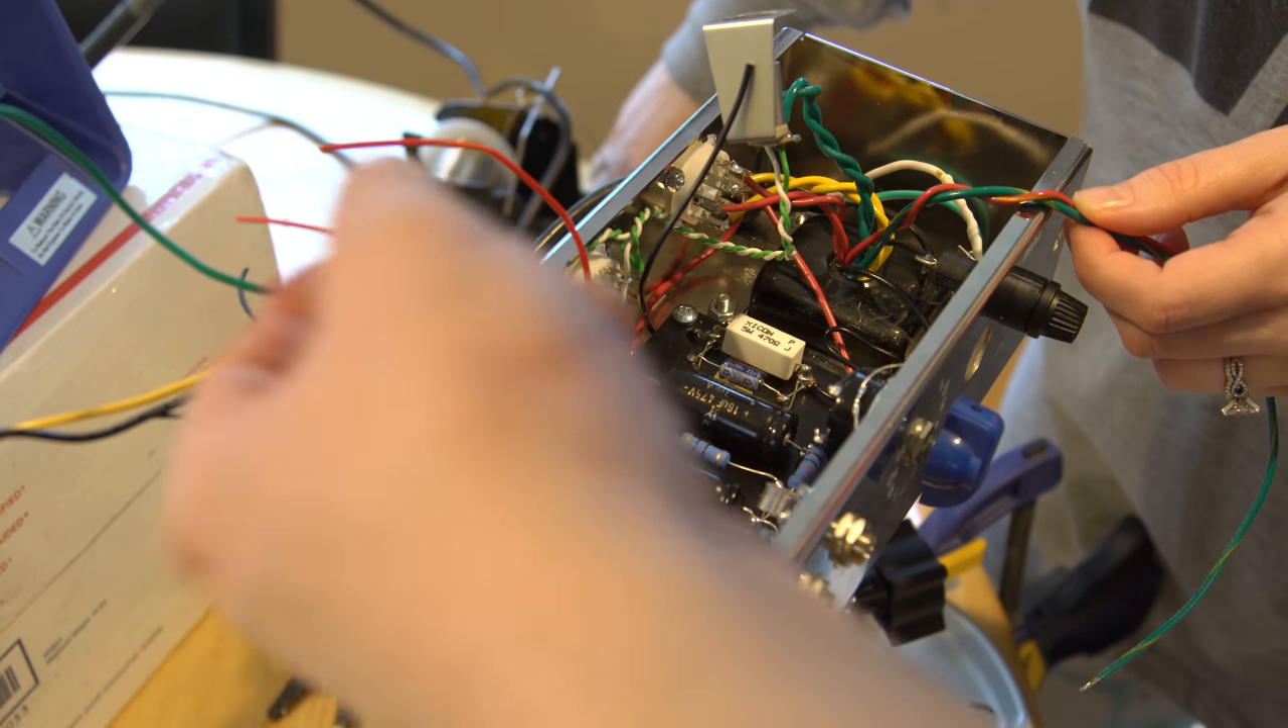So you can see a lot of the loose wires we need to connect.